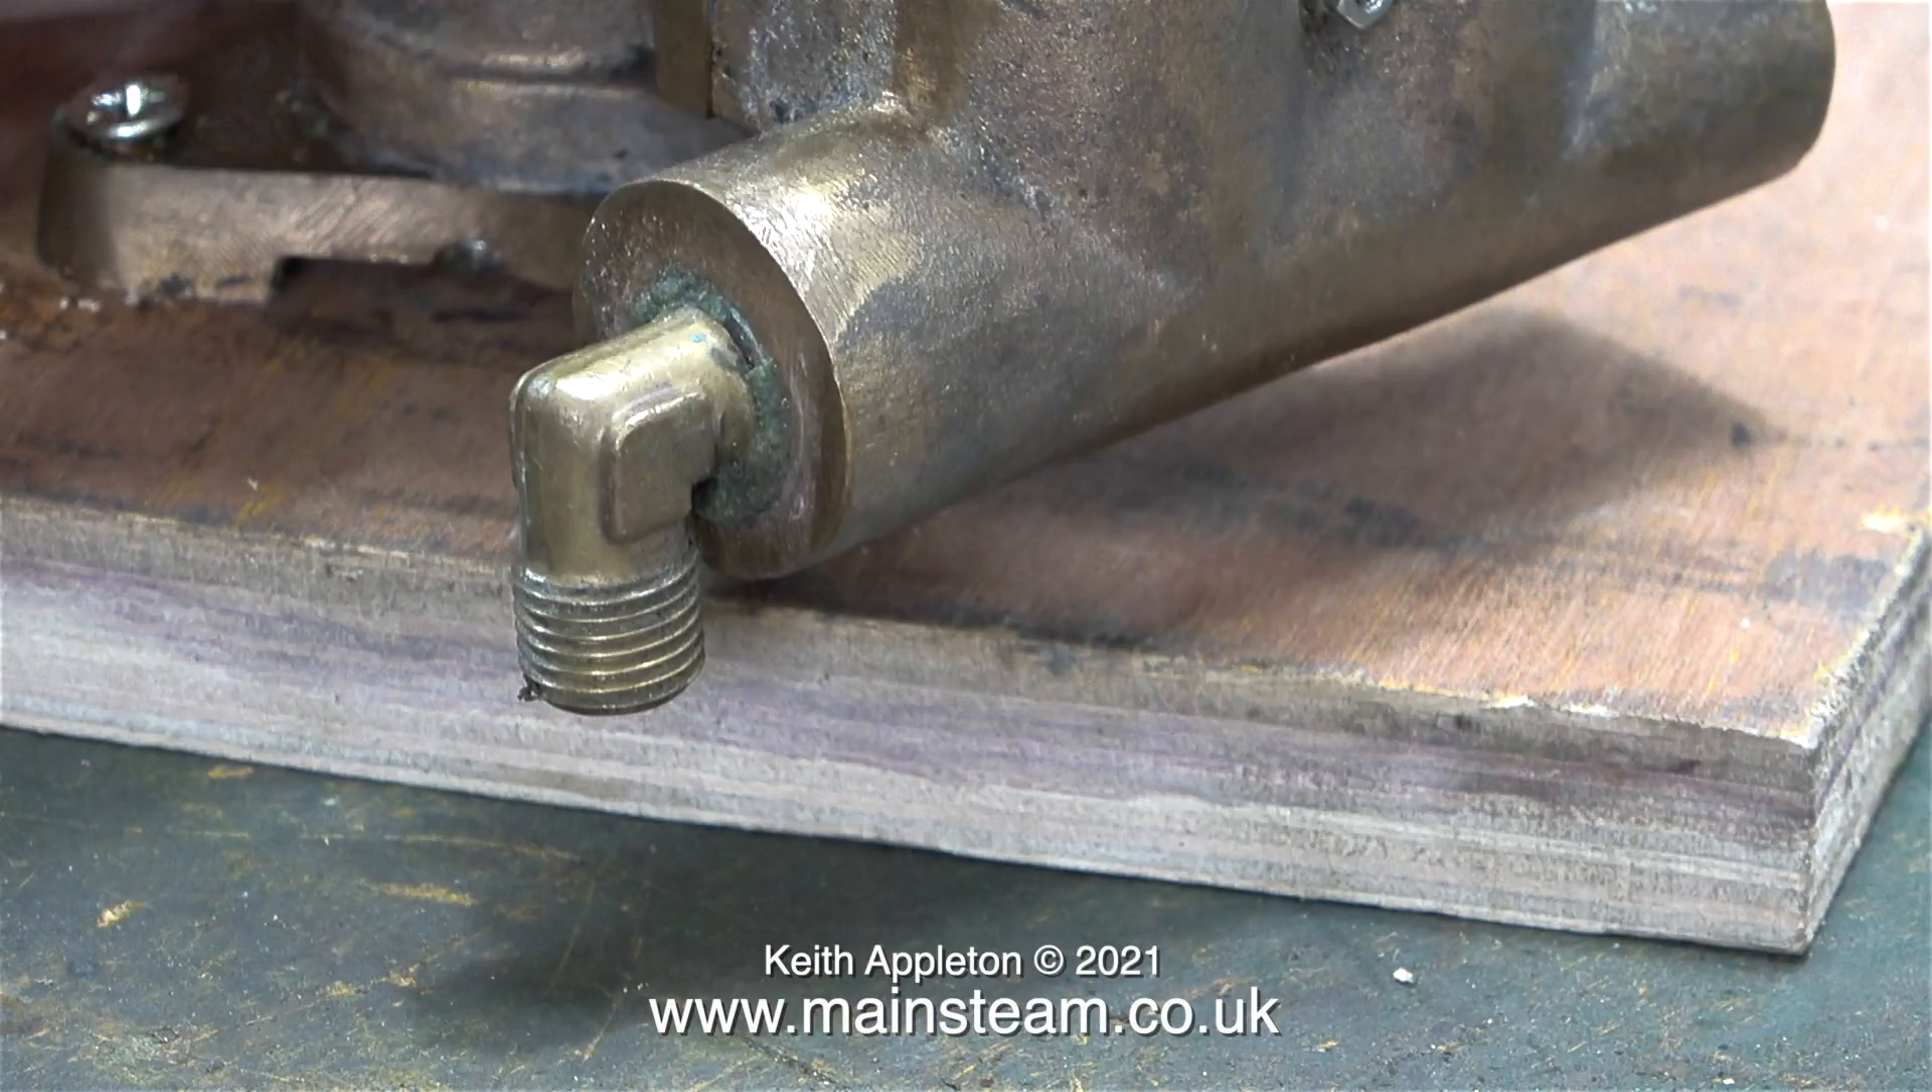I mounted the pump on the piece of scrap plywood in such a way that the water chest overlapped it.